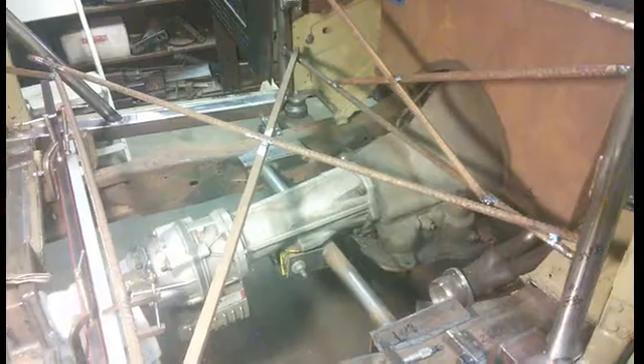So as you can see I added a whole bunch of rebar on this 1946 Dodge roll cage and the reason for that is I'm trying to keep it from racking.